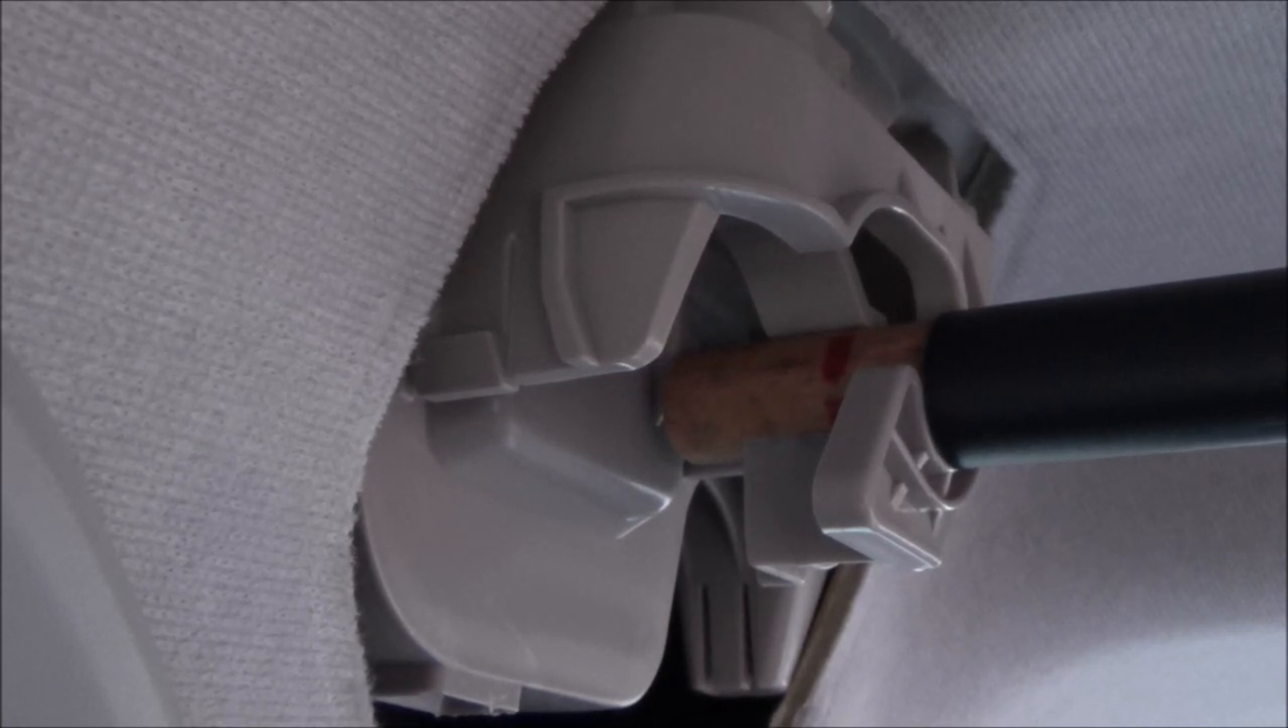Just adjusted the dowel so that it fits nicely in that gap there.